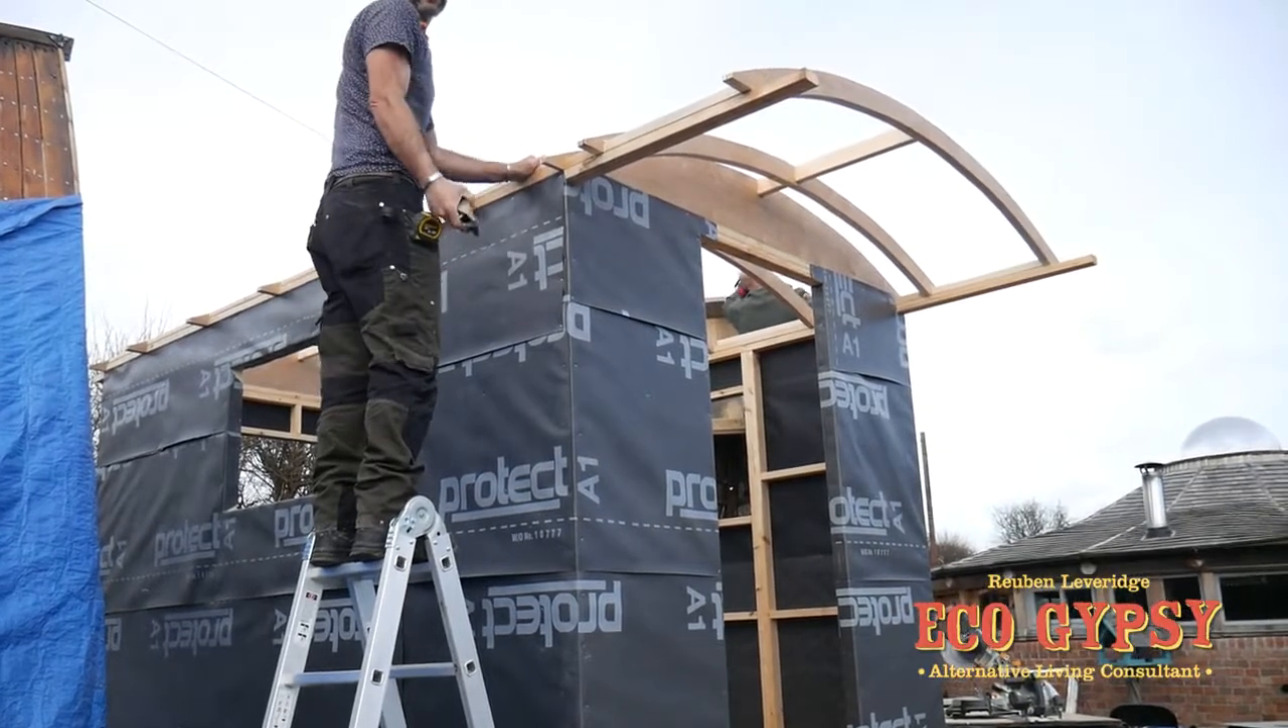So that's the overhang done, that looks nice. Ribs are all on. Nearly ready for sheeting.